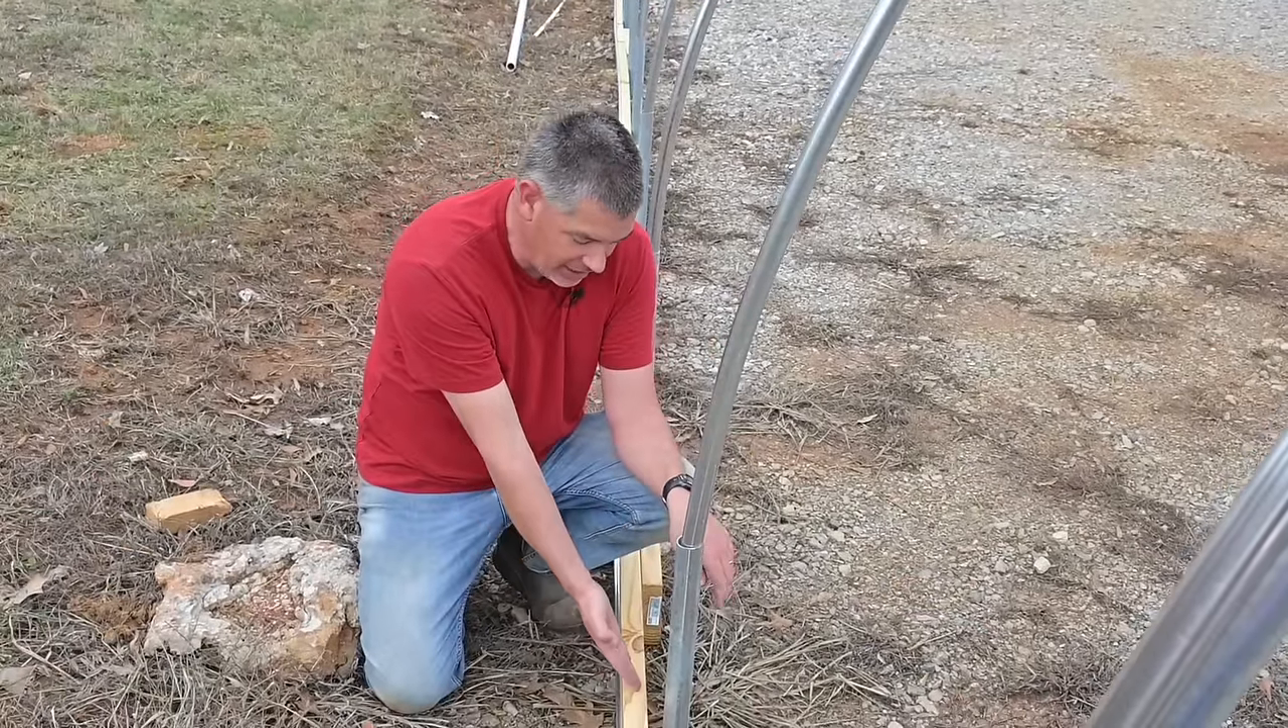And then here on this 40-foot long wall where this baseboard runs, this post right here was not driven into the ground perfectly in line with all of the others, and it's left about a one-inch gap right down here.